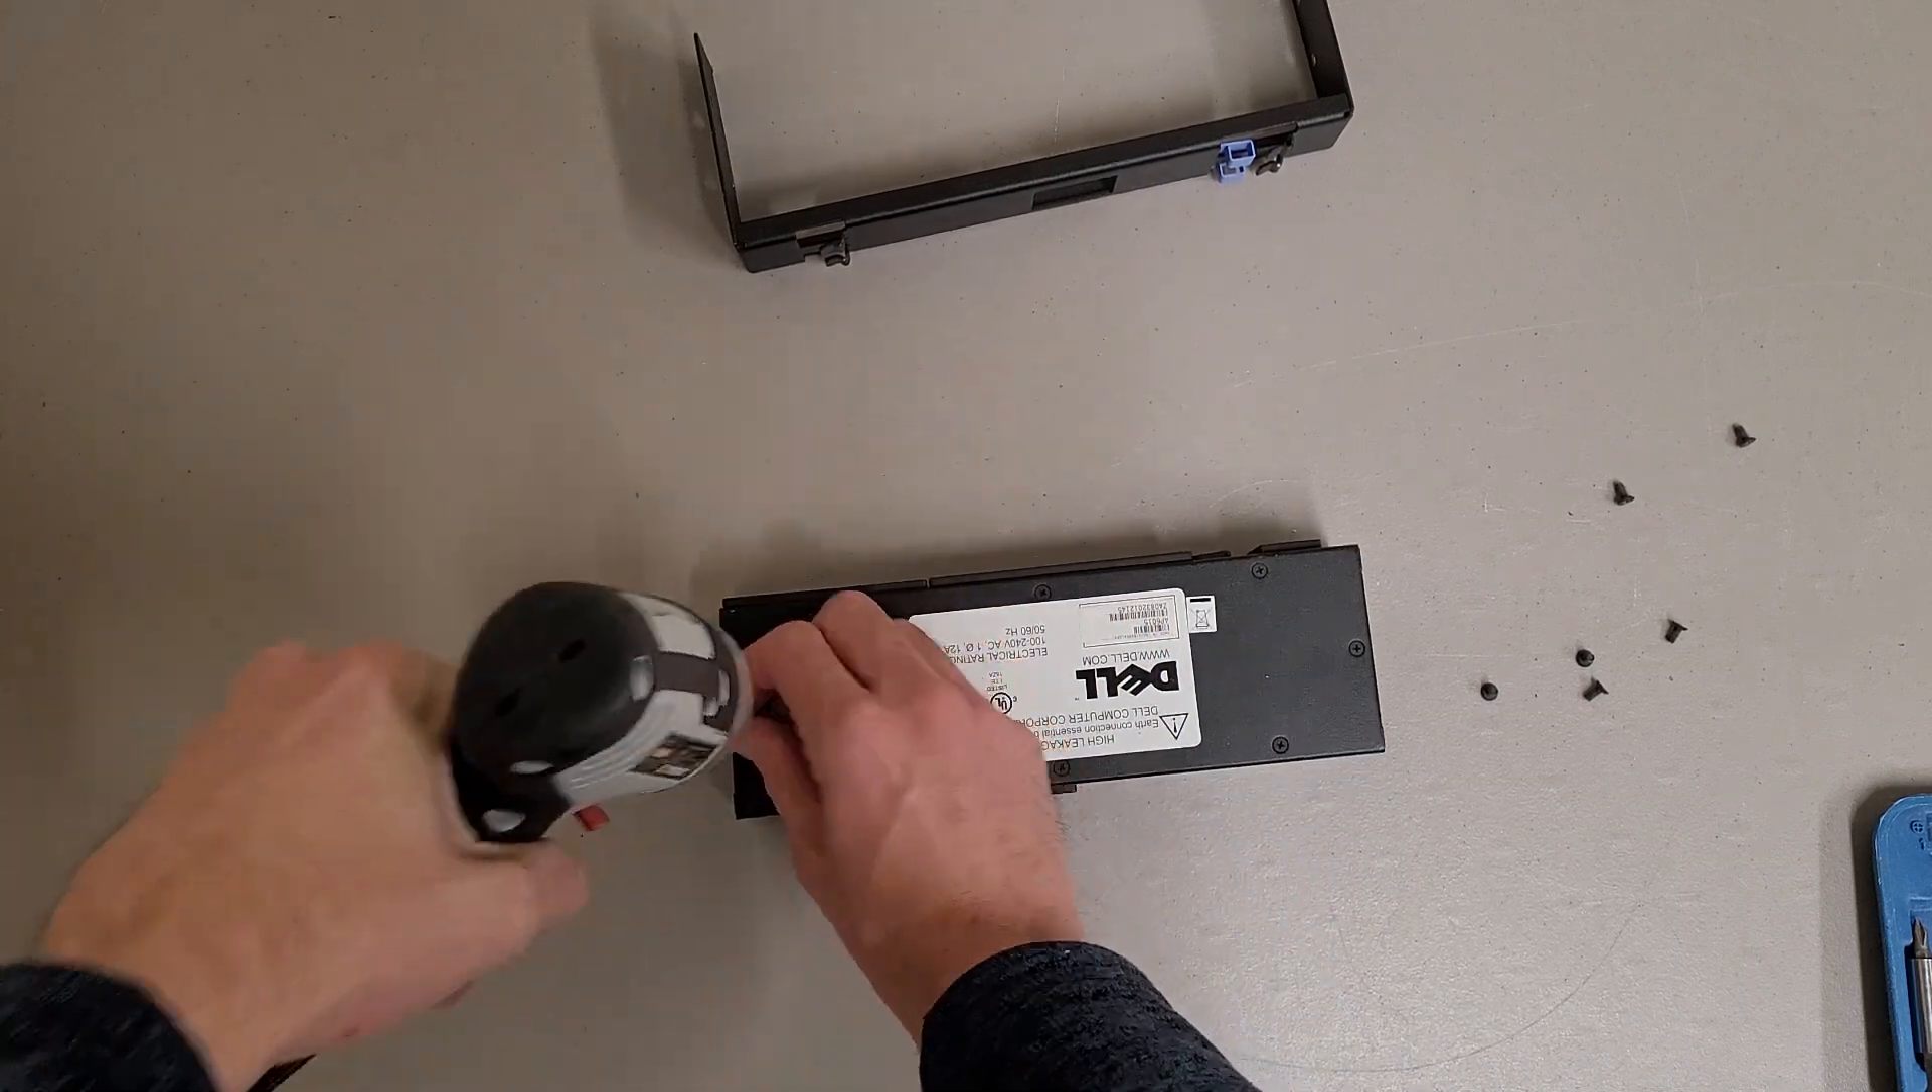So I took off the mounting bracket.